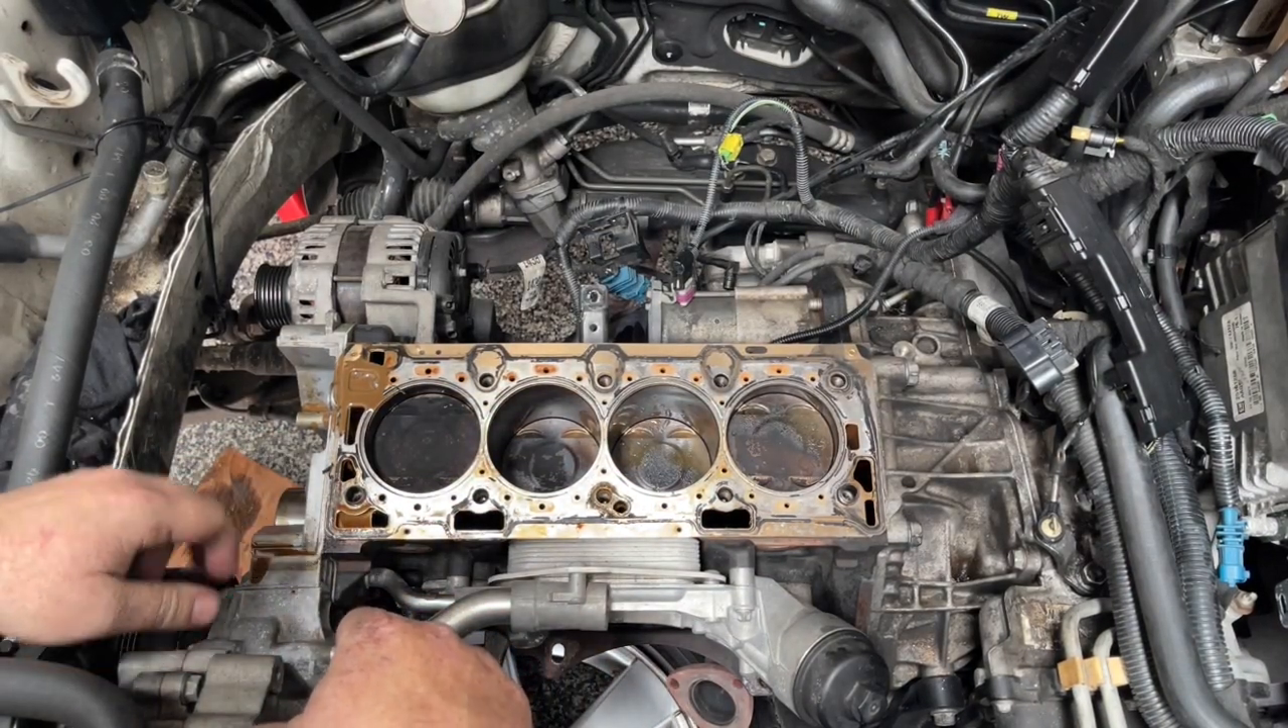Now we can see our cylinder head is off.